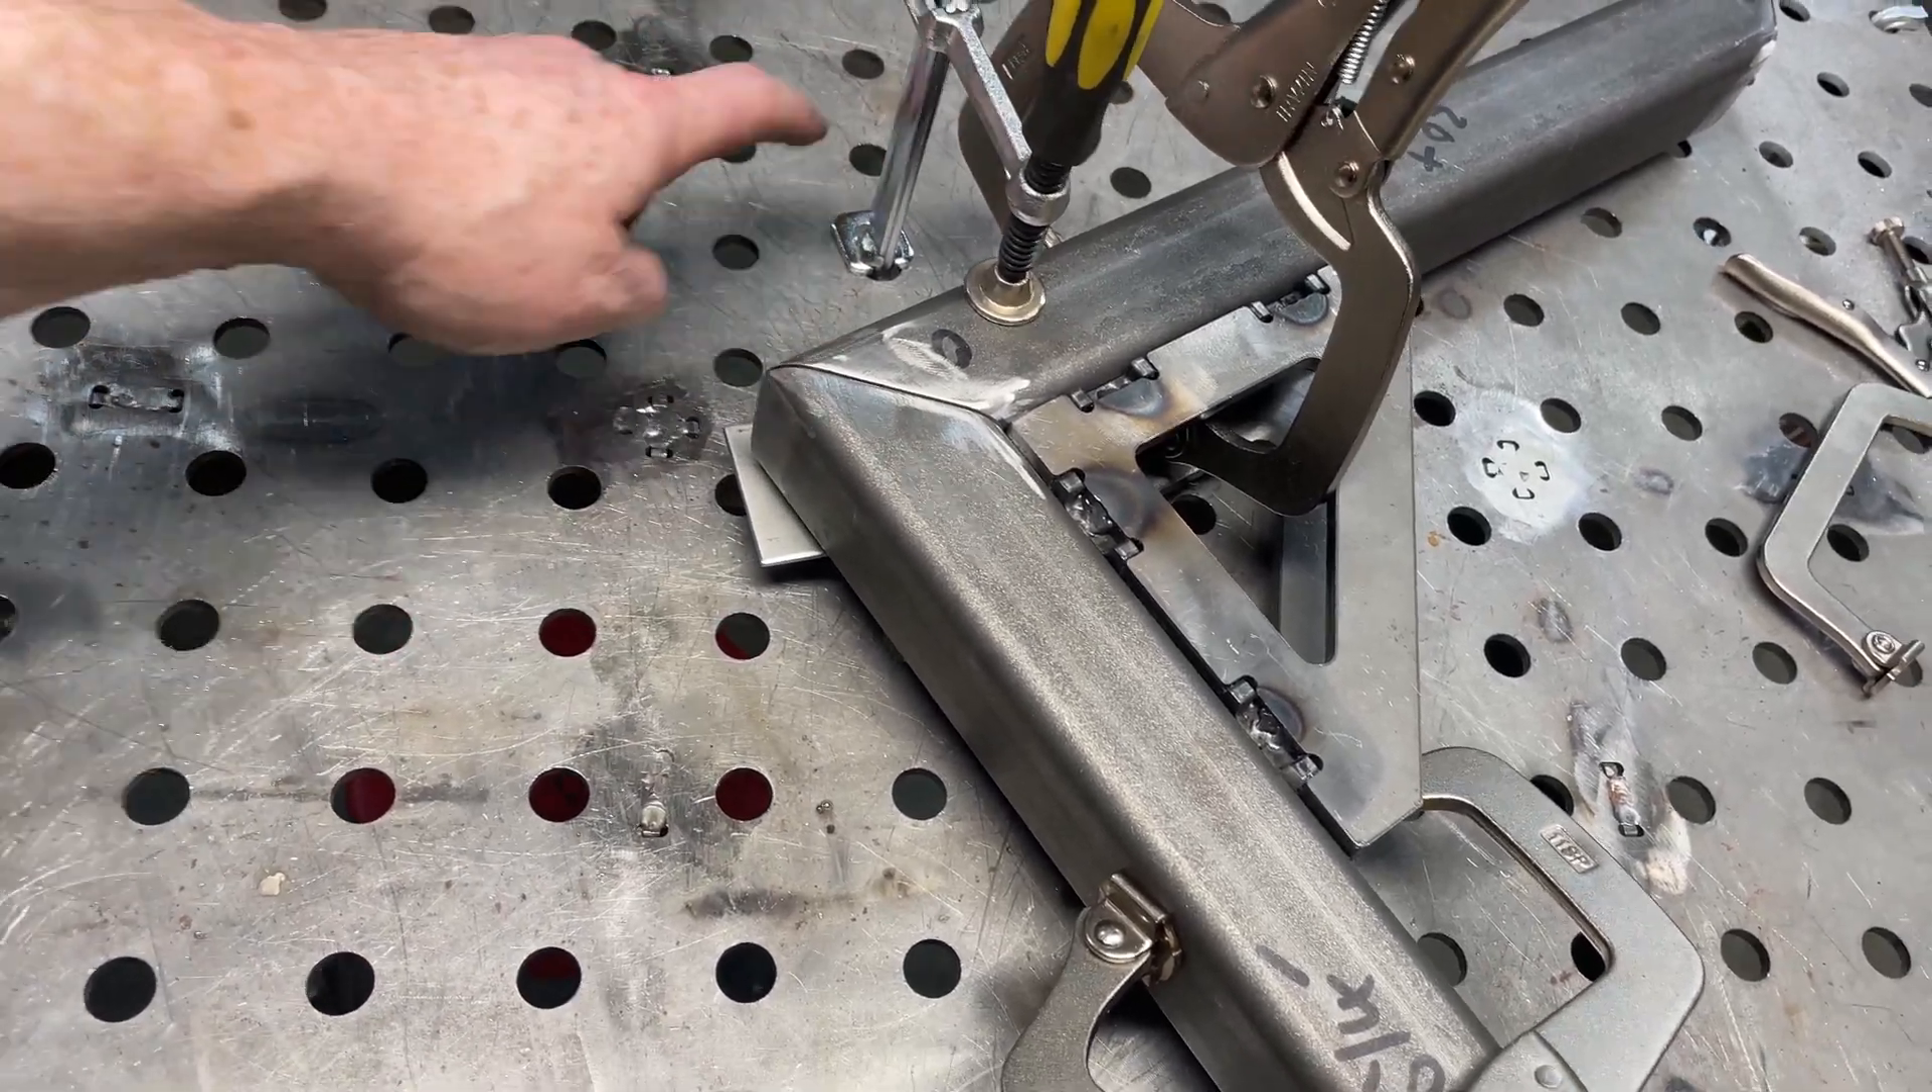So you can see I do have a square clamped in the corner to hold the two parts together.